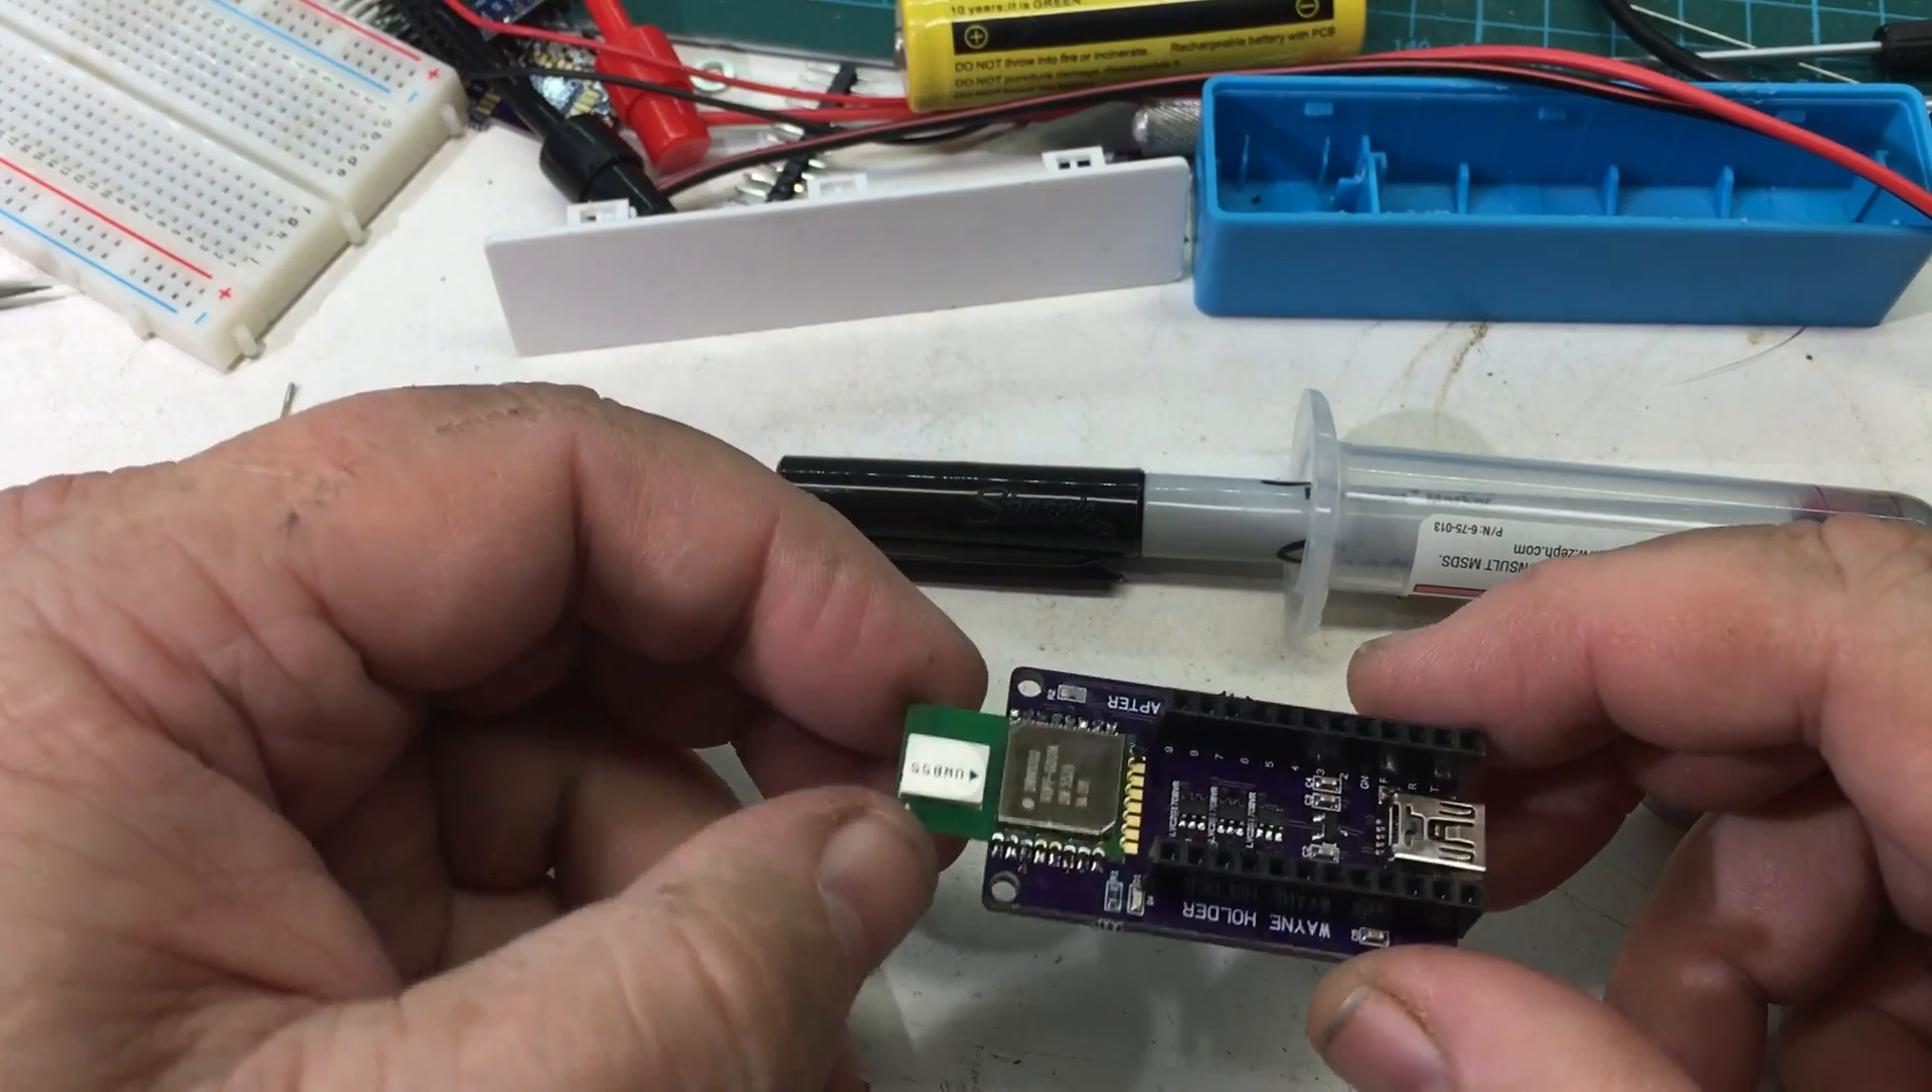And here's the board with the headers installed for the Arduino Pro Mini or Mini Pro, whatever it's called.